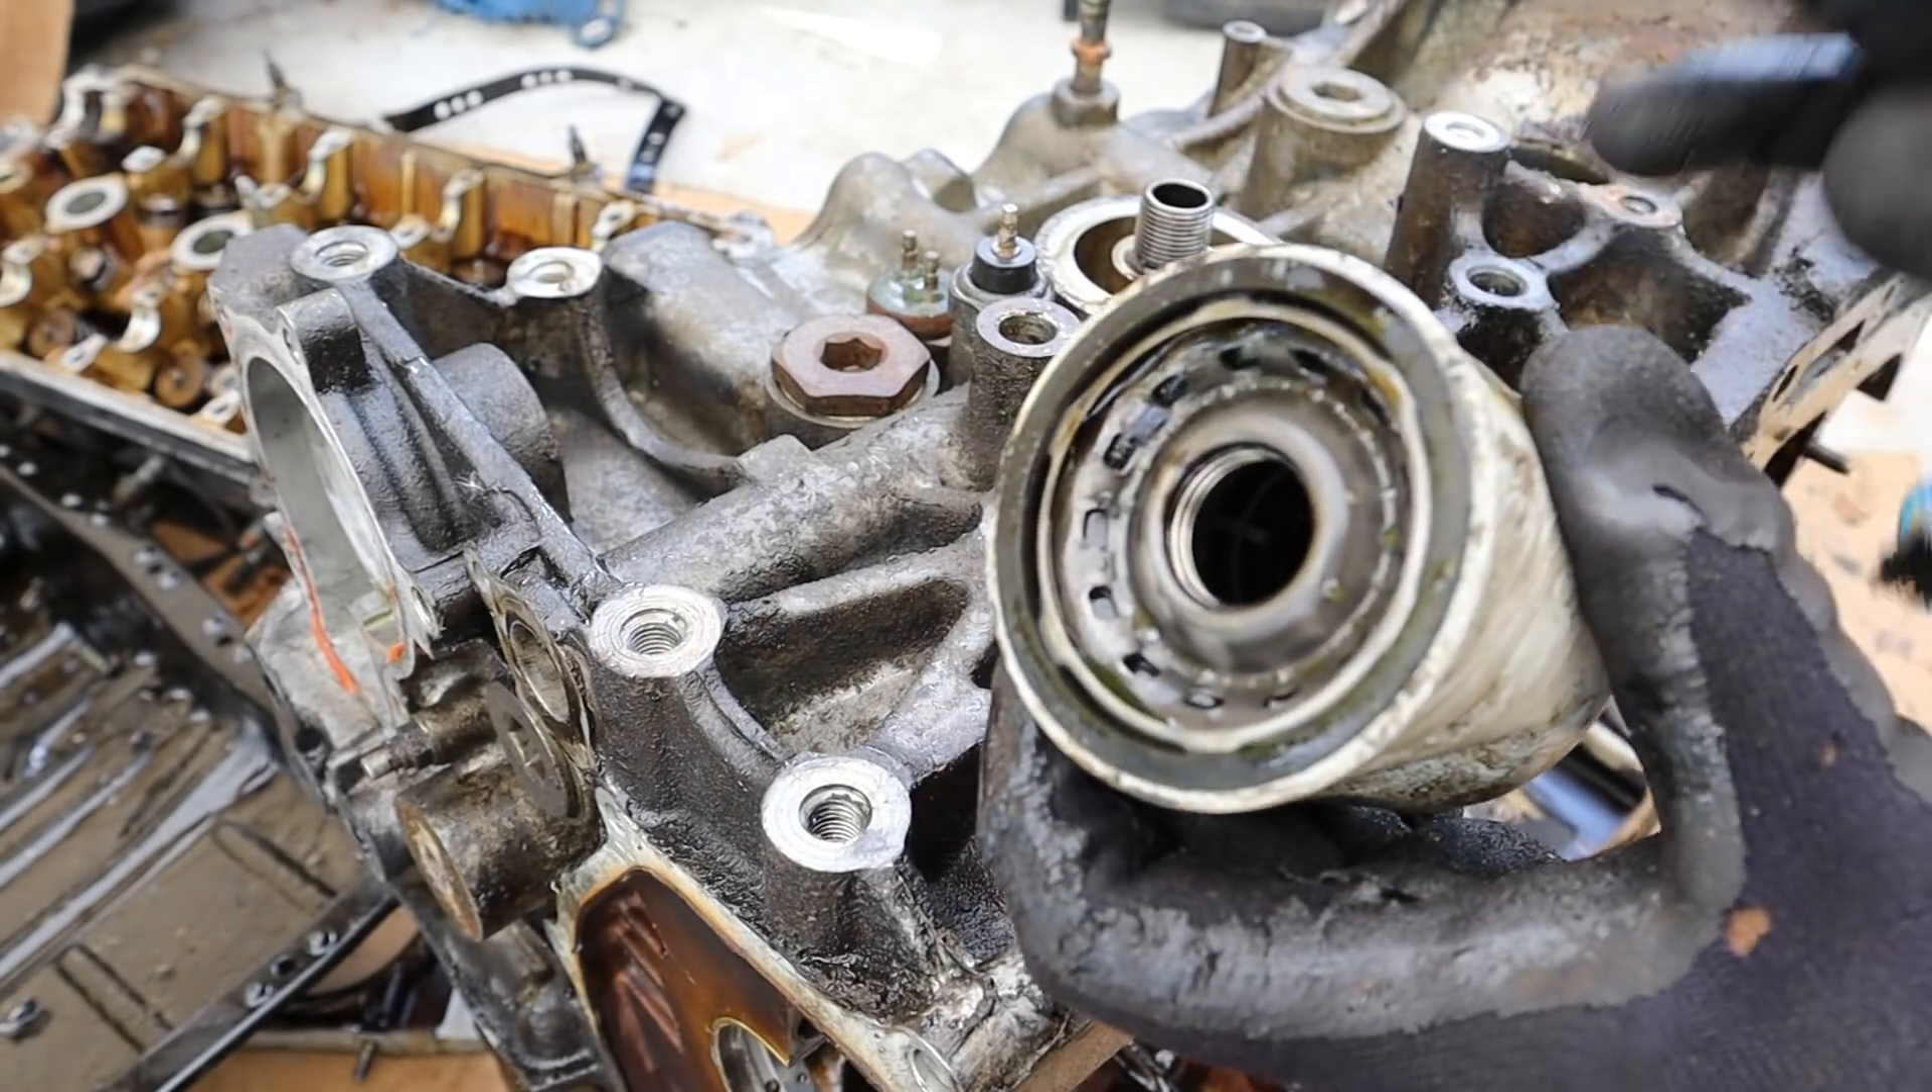Now I took off this oil filter.